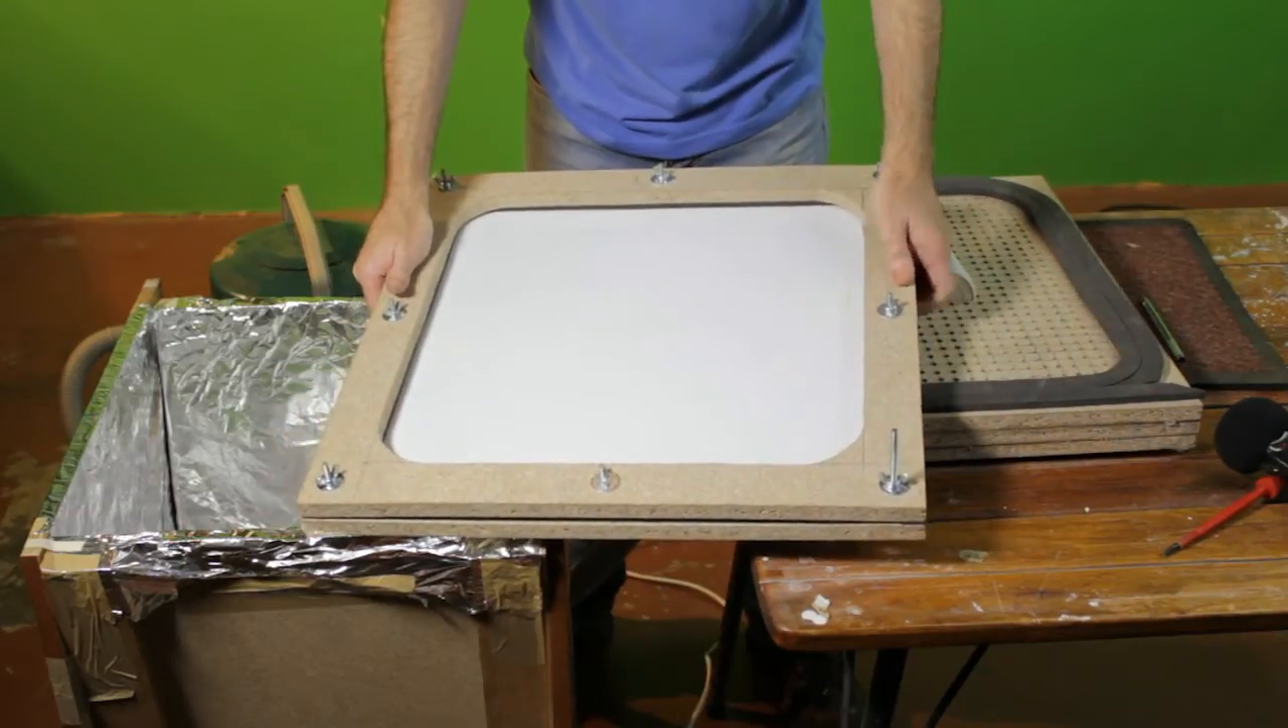Right, so, there's our piece of plastic, which is now clamped into the frame.